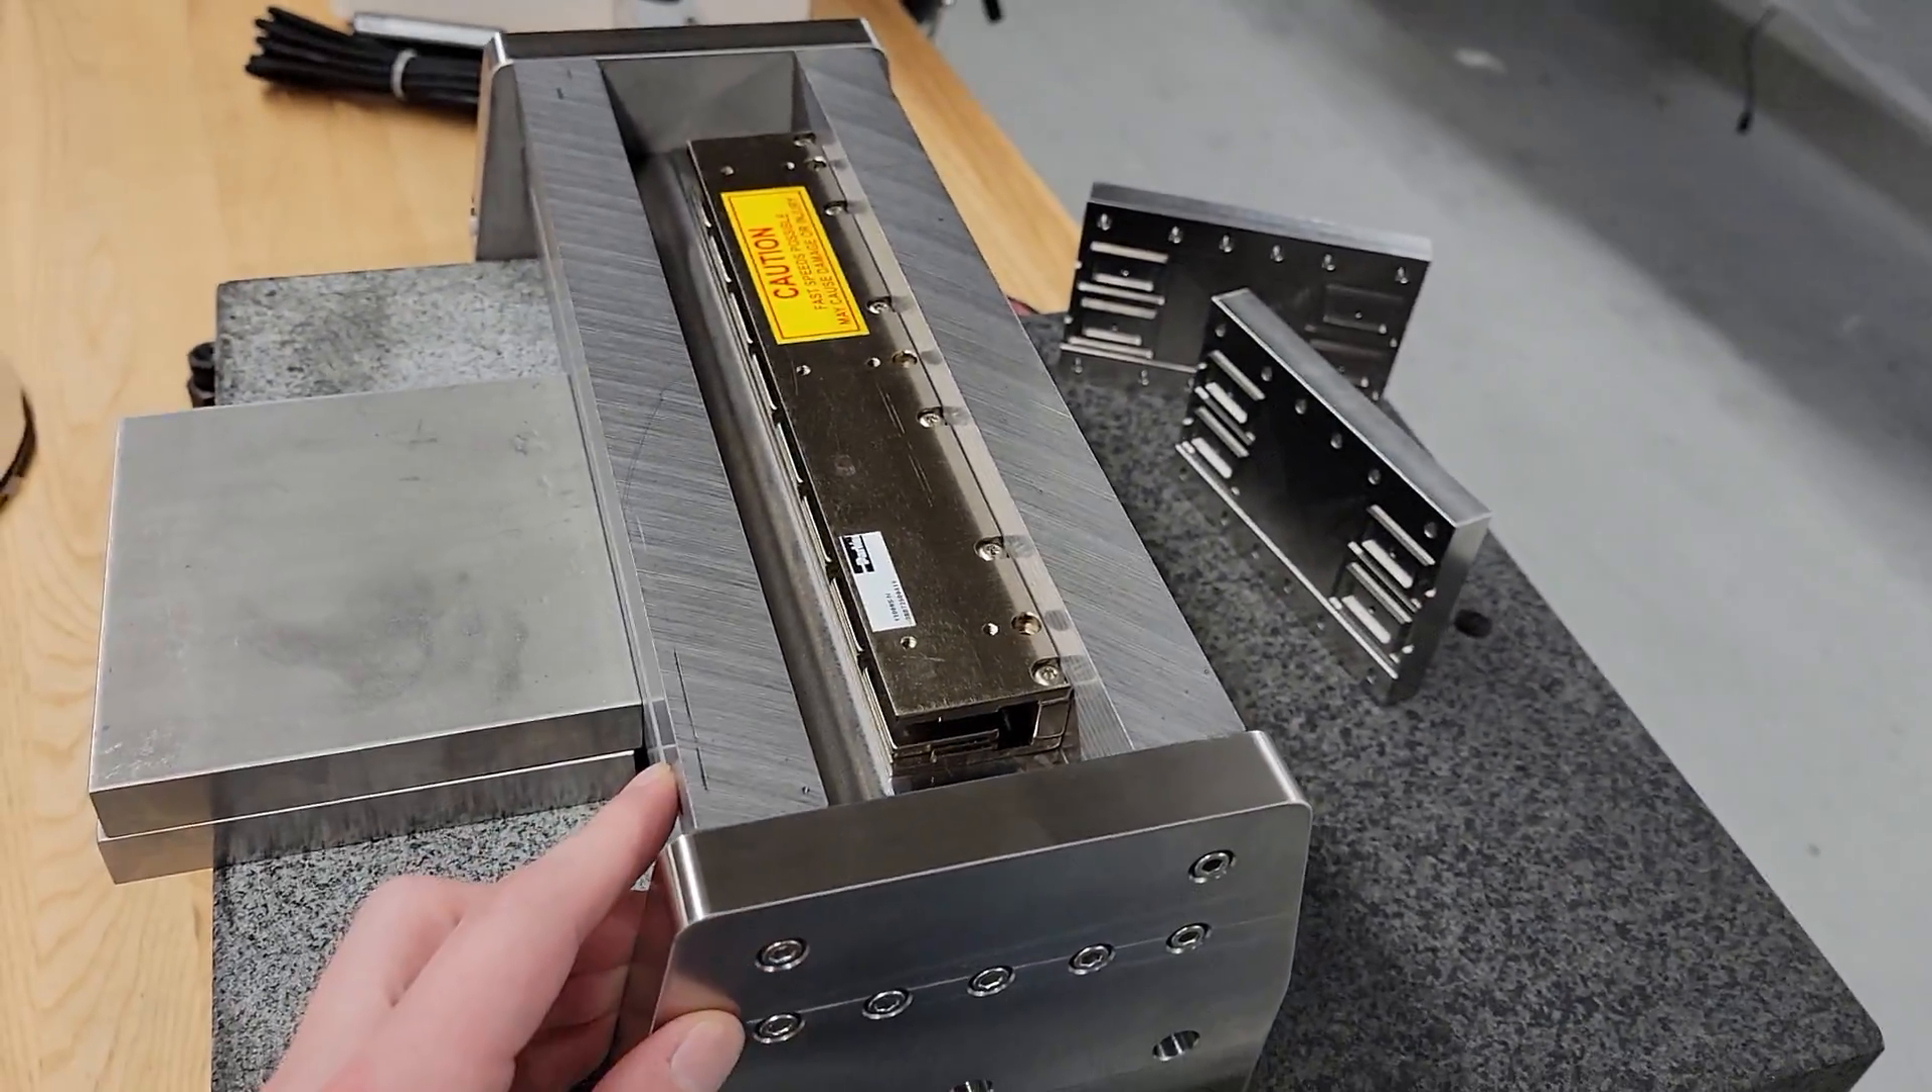This is the bearing rail here and I've got the linear motor magnet track in it just so you can see how it's going to go.